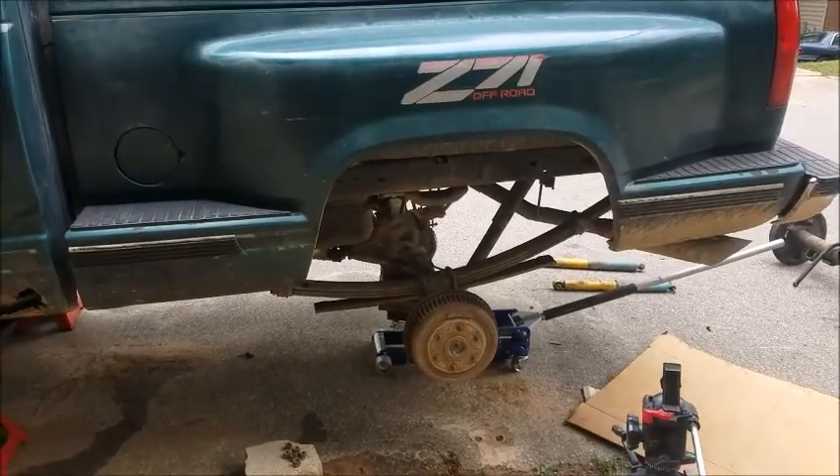Well we got the rear wheels off.